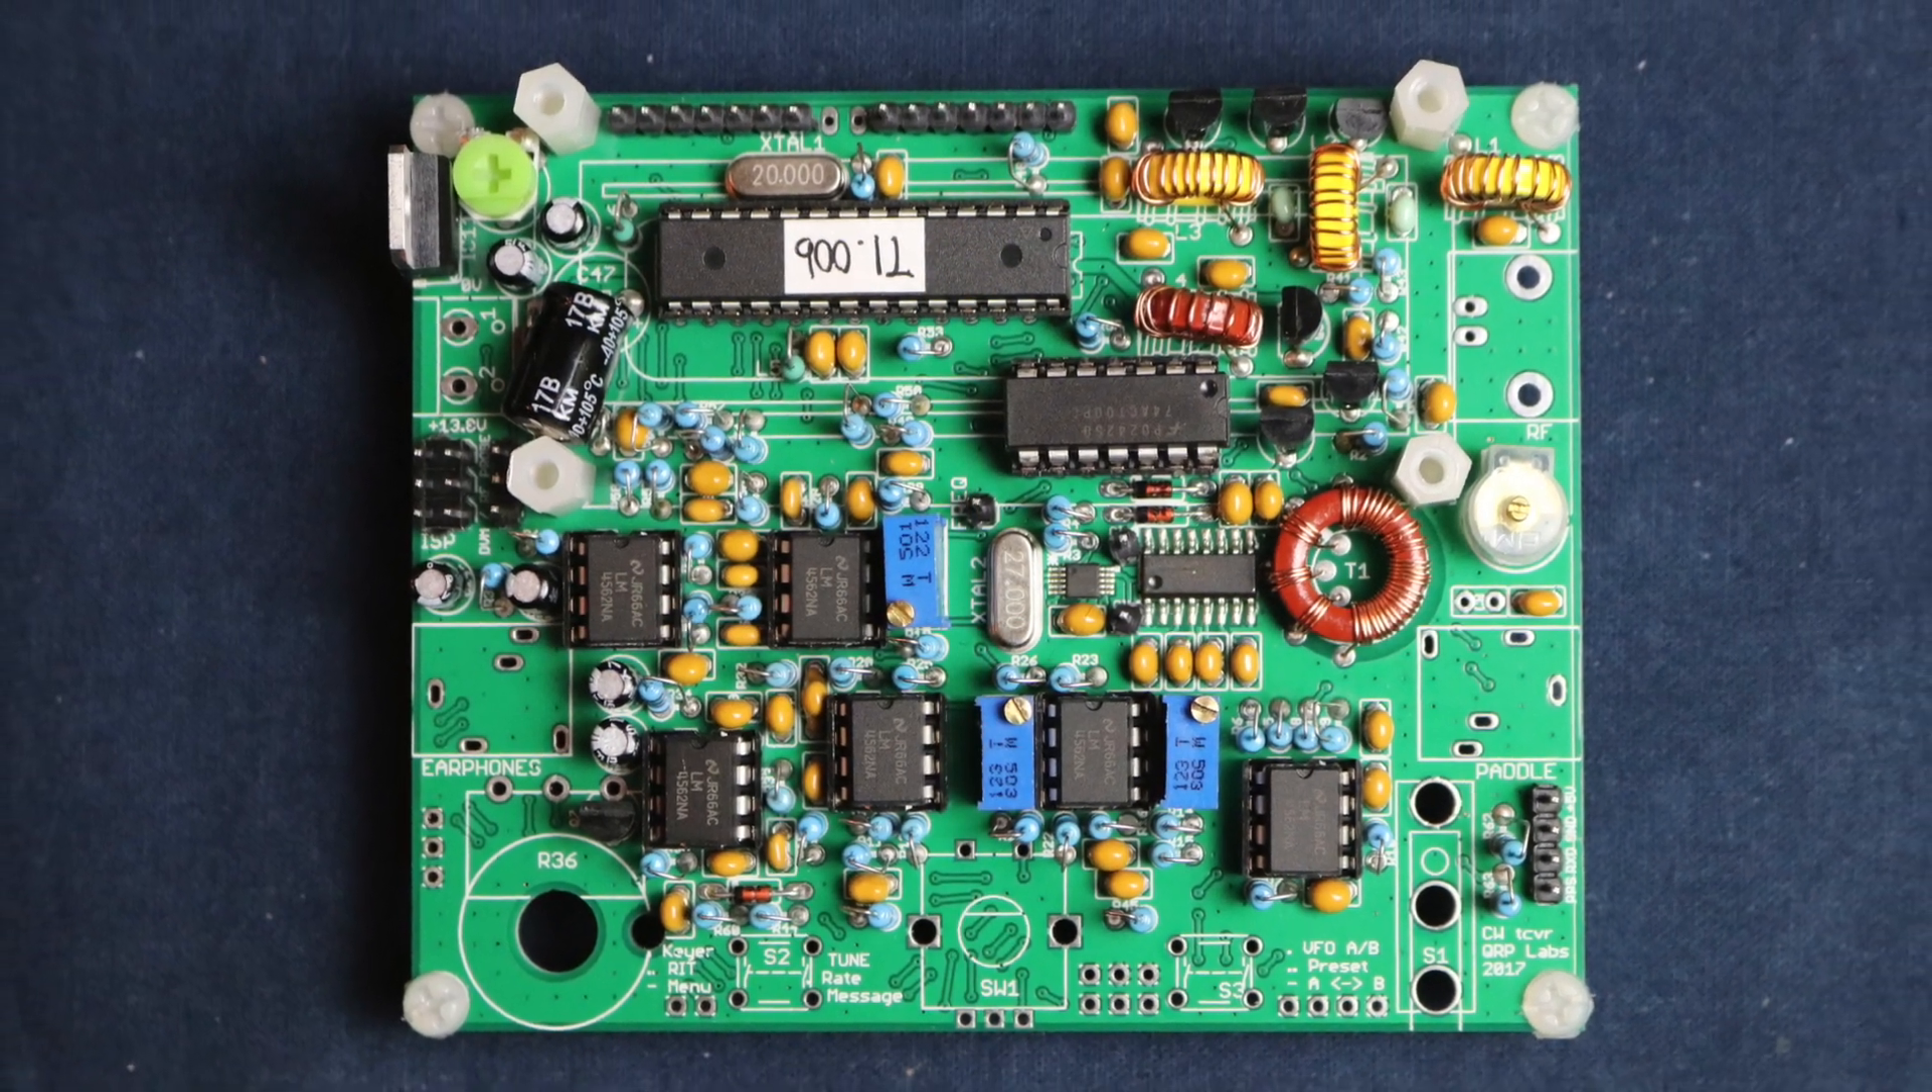Okay that's all of the main components now with just the display input output sockets and controls left to do.